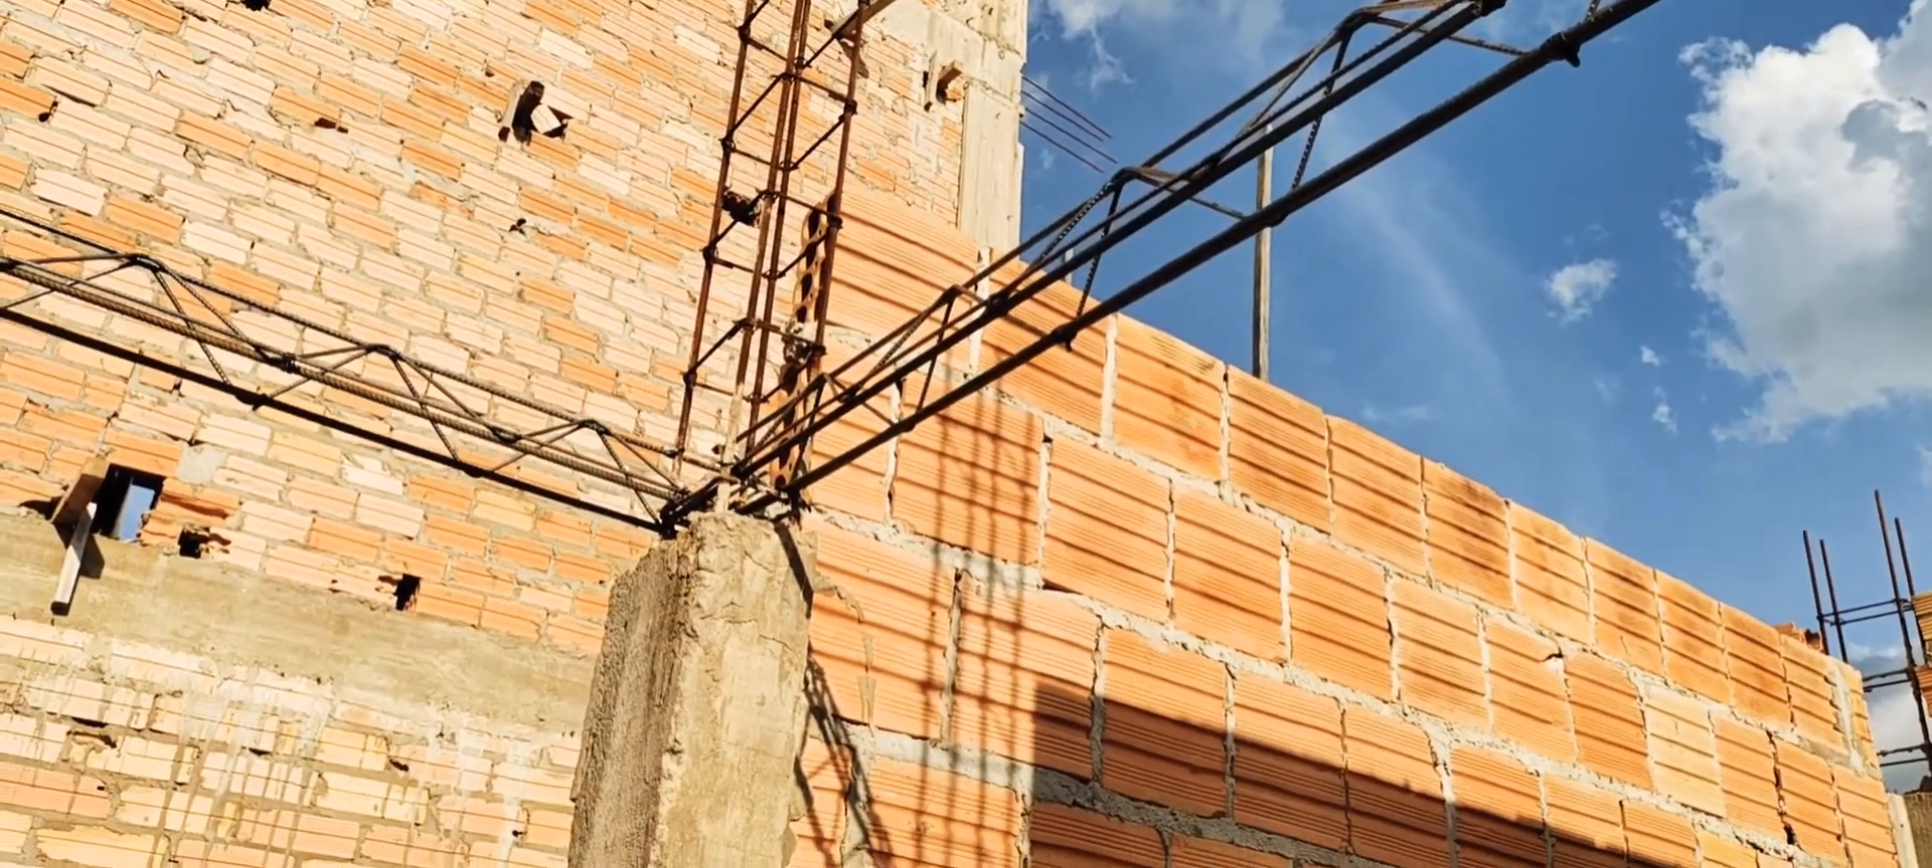Então, eu já estou com as ferragens, né? Colocada.